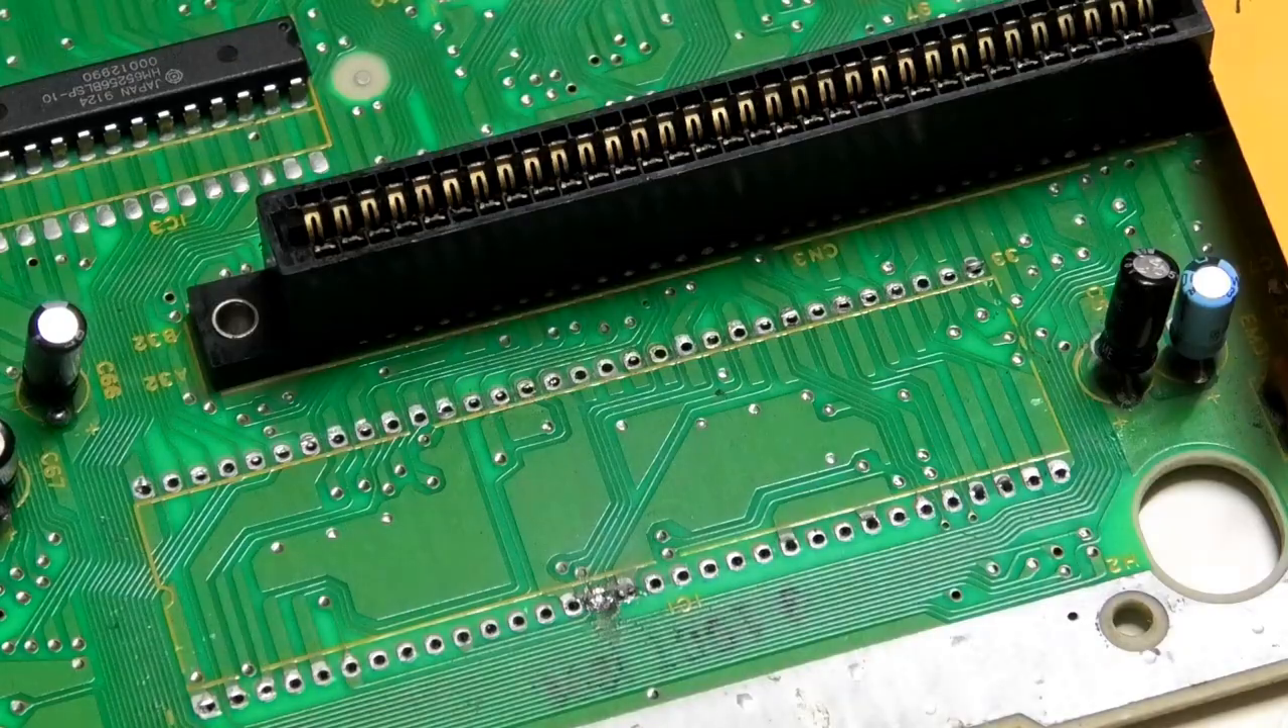So I've already taken out the original dead CPU and ordered a socket to go in its place for CMOS swapping because I am not soldering and desoldering 64 pins multiple times.